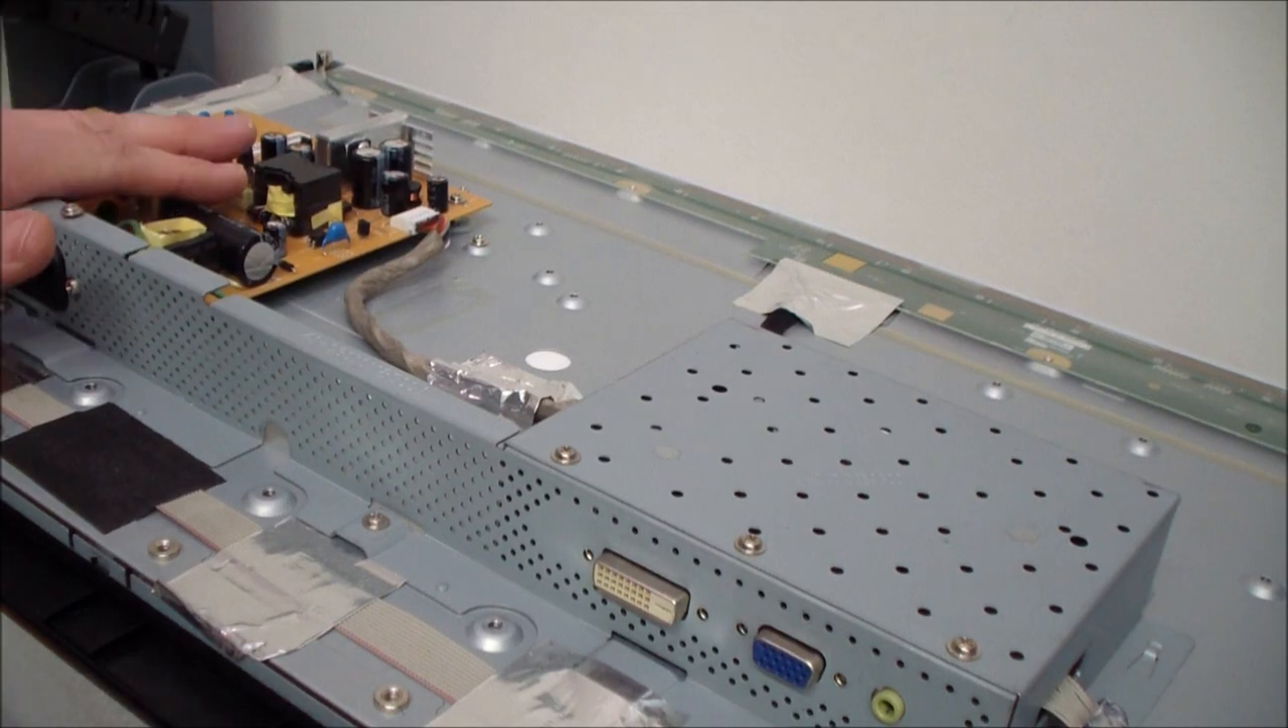So I already remove the screws and take away the back case and here we have the electronics.